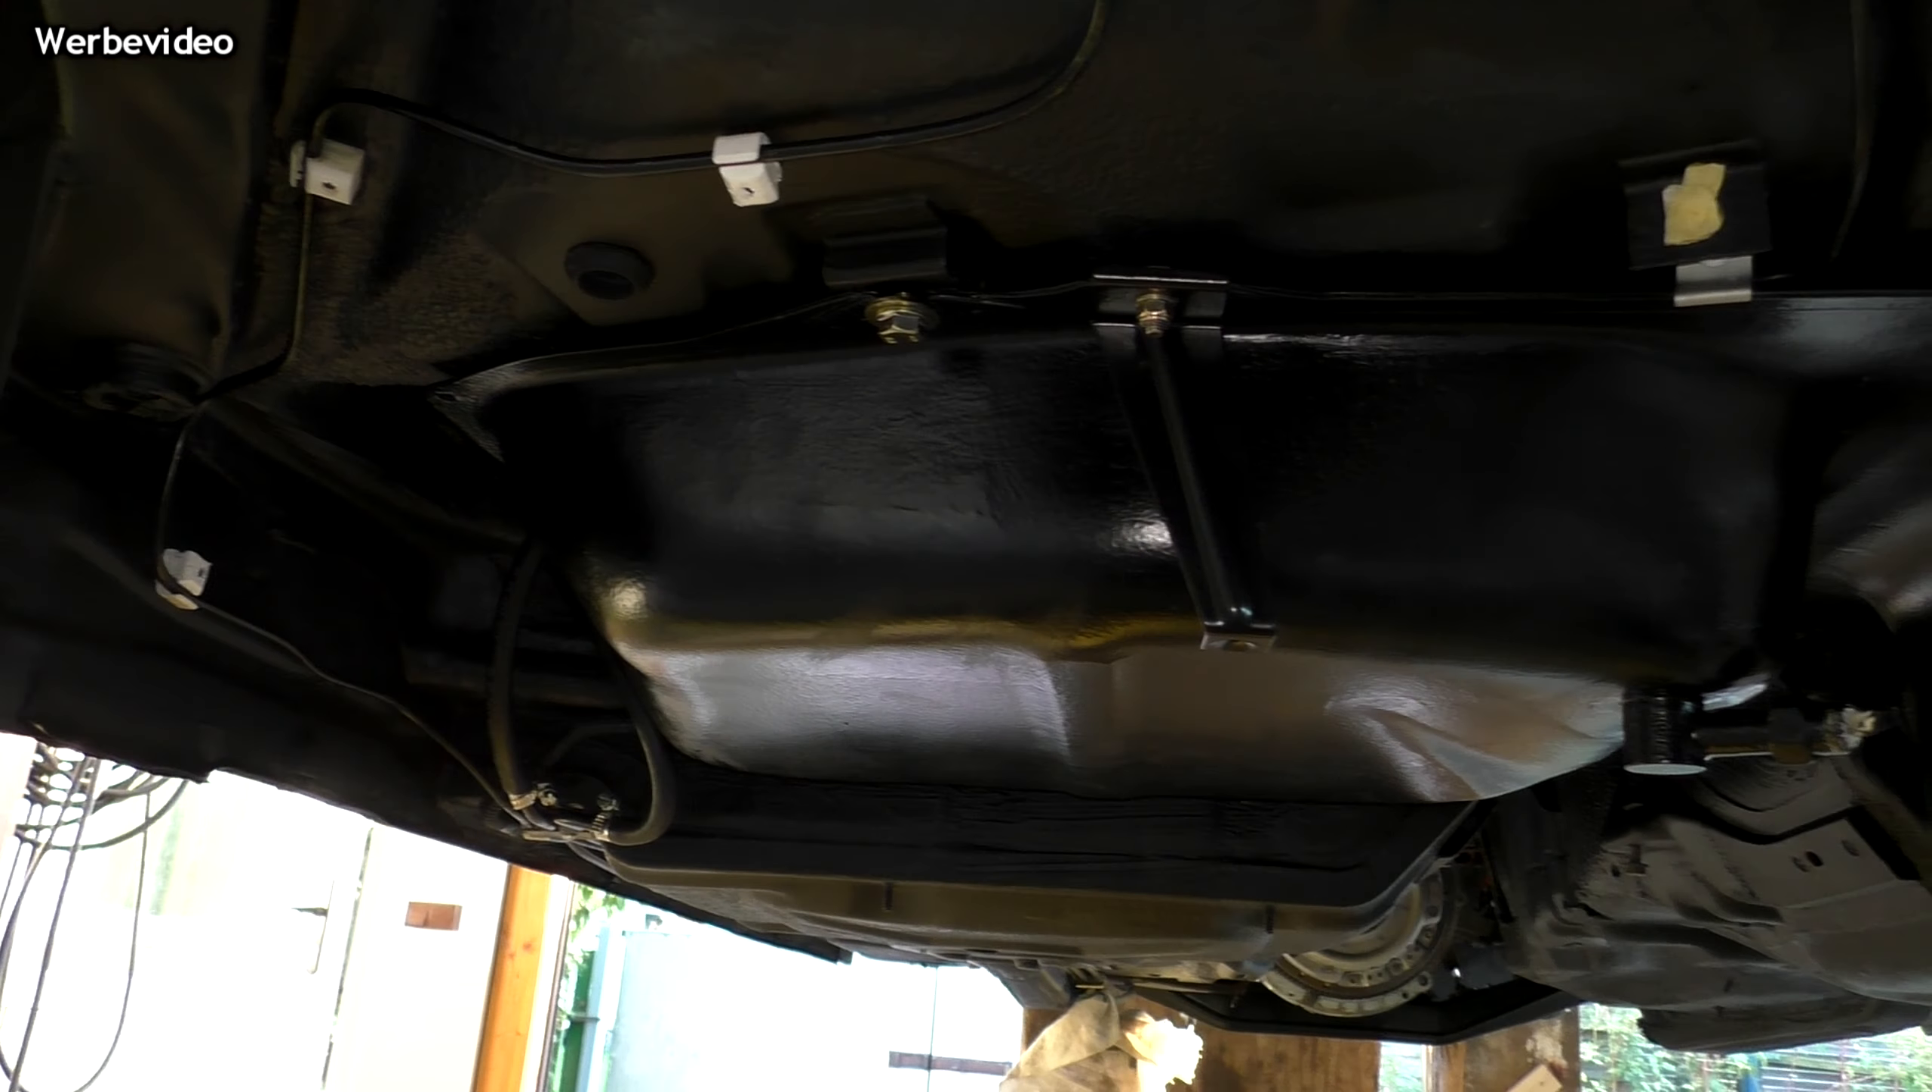Tank ist drin. Den habe ich jetzt komplett einmal untergehievt.